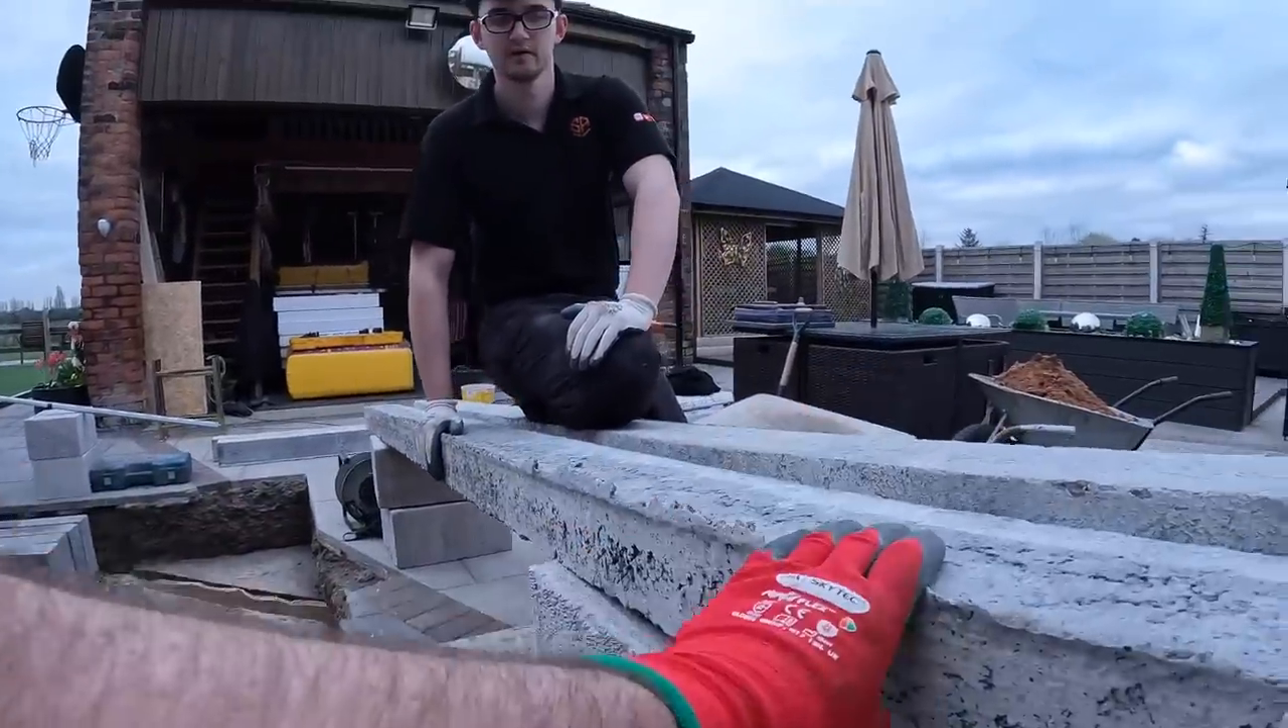Currently the lintels are on top of the bricks.